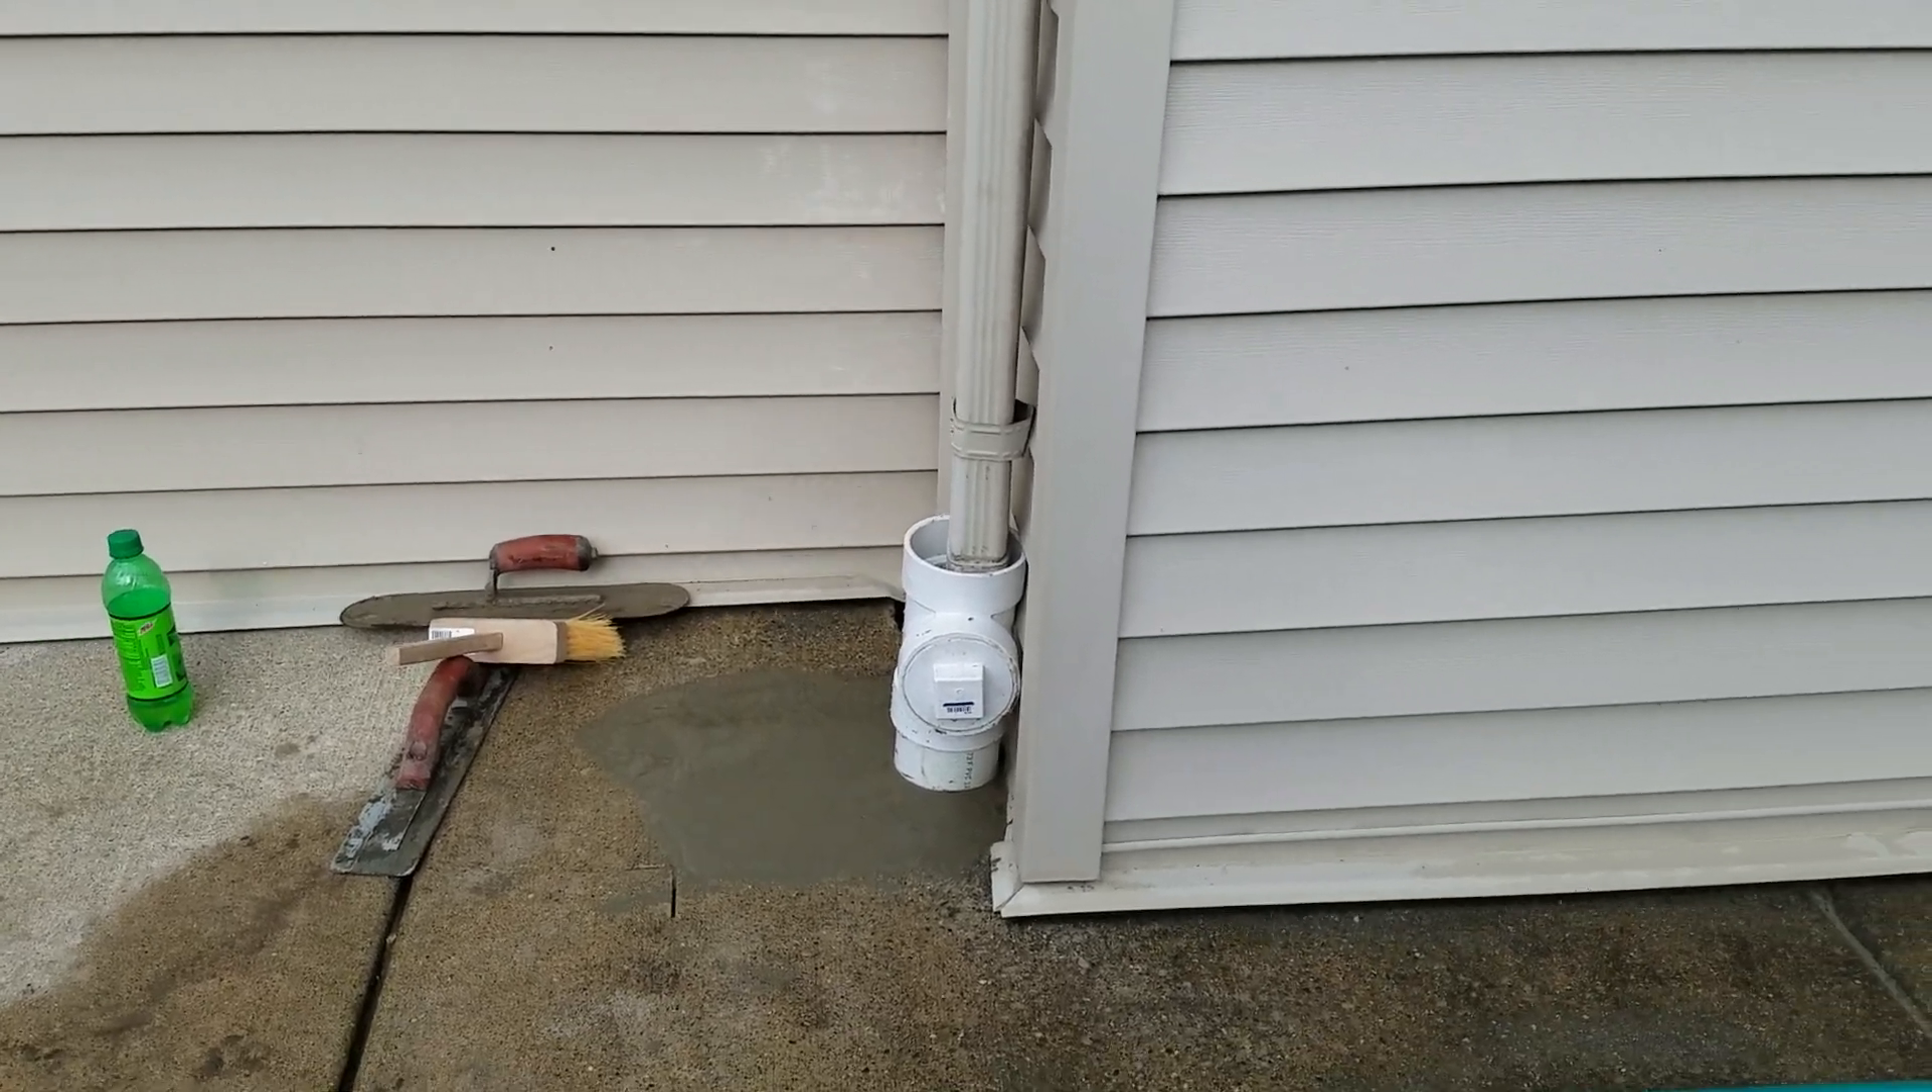We cut the concrete right there and we put a clean out.